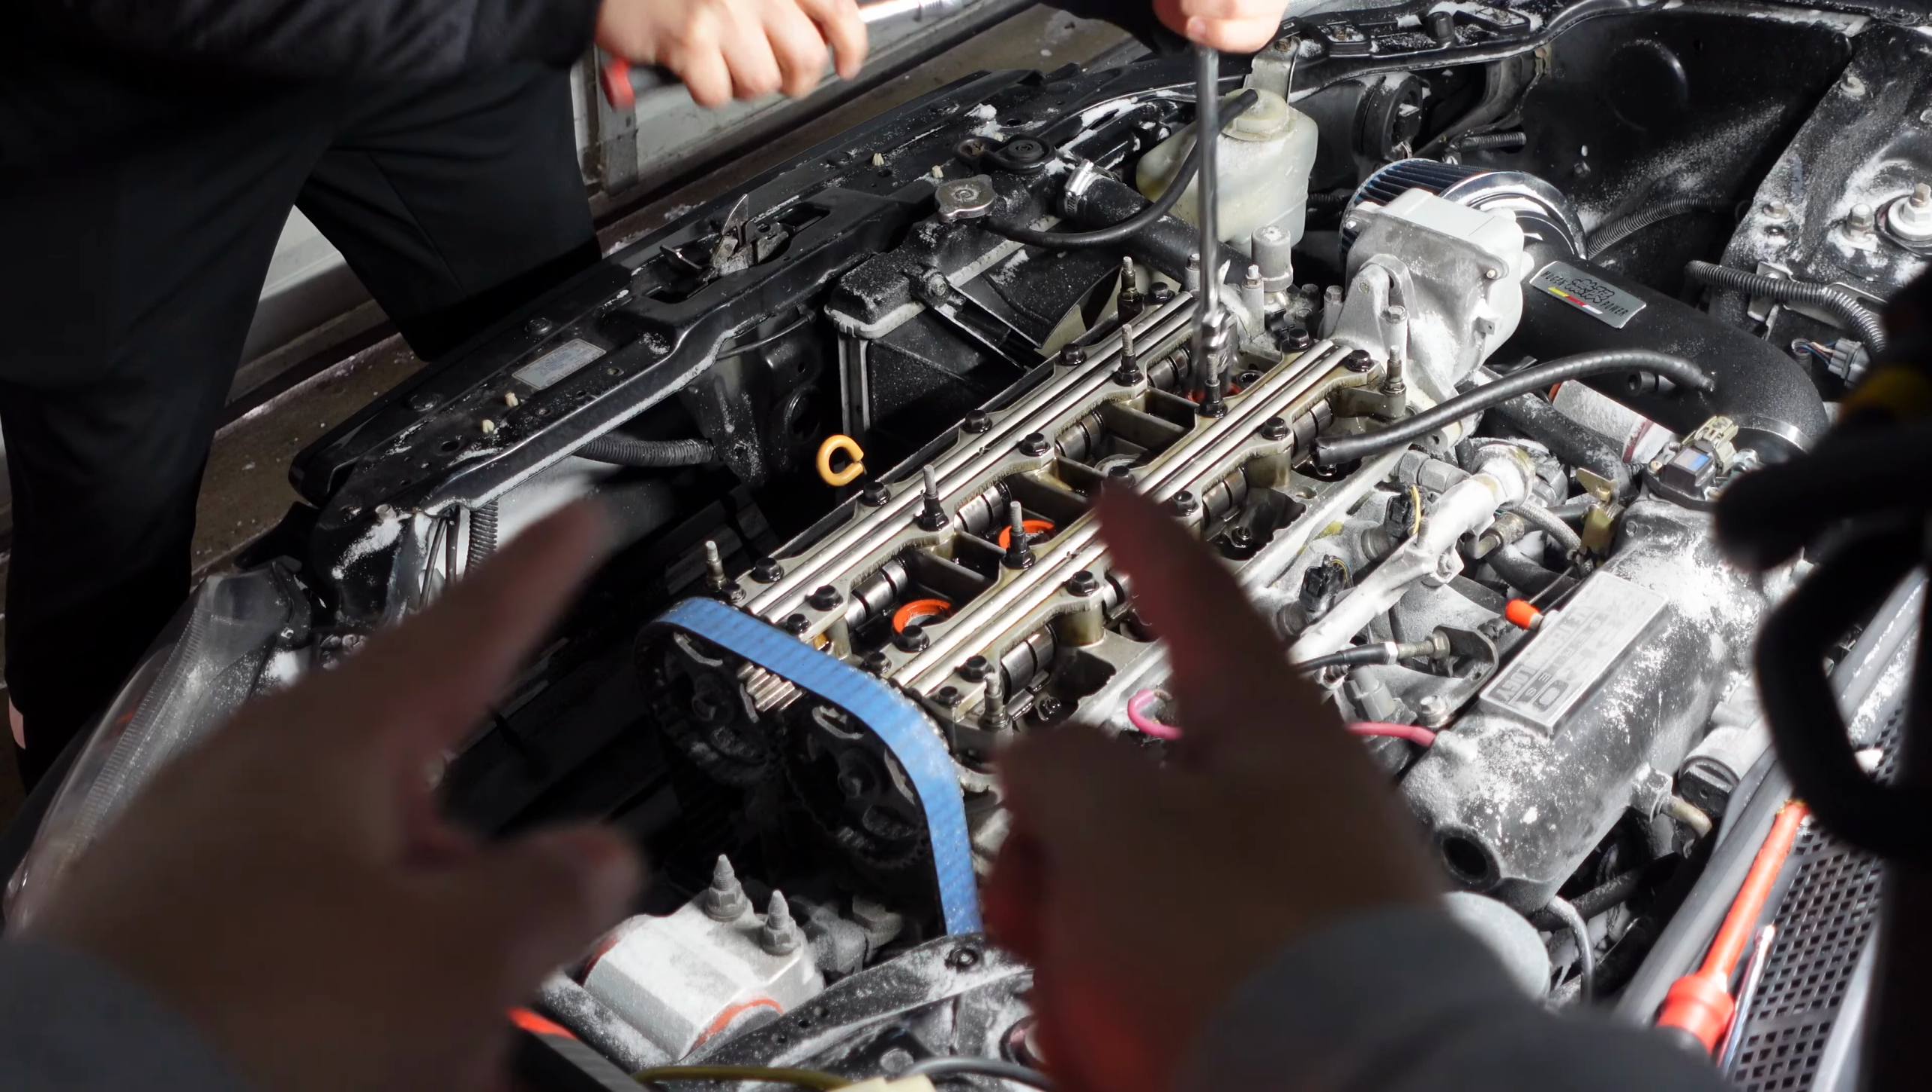As you guys can see valve cover is off.